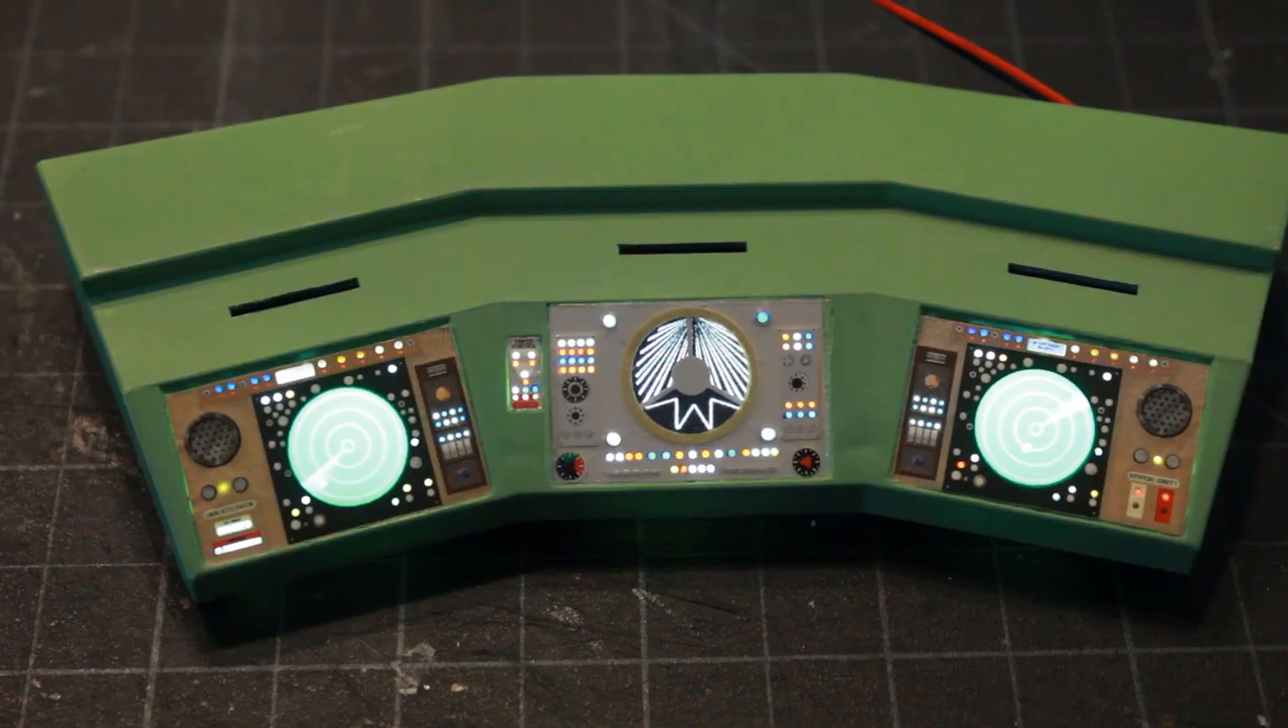So I have all three decals attached to the photo etch pieces and you can see here how that's looking.